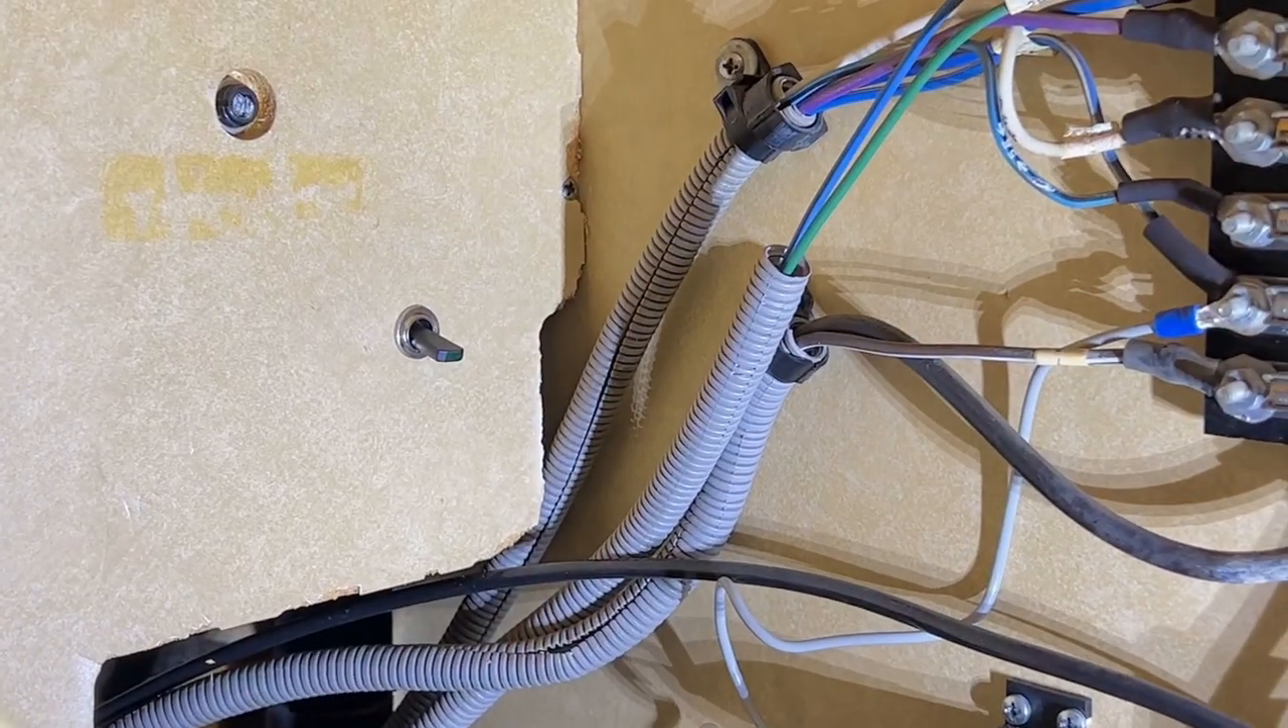I put a little flex loom on here to just kind of protect the wires.